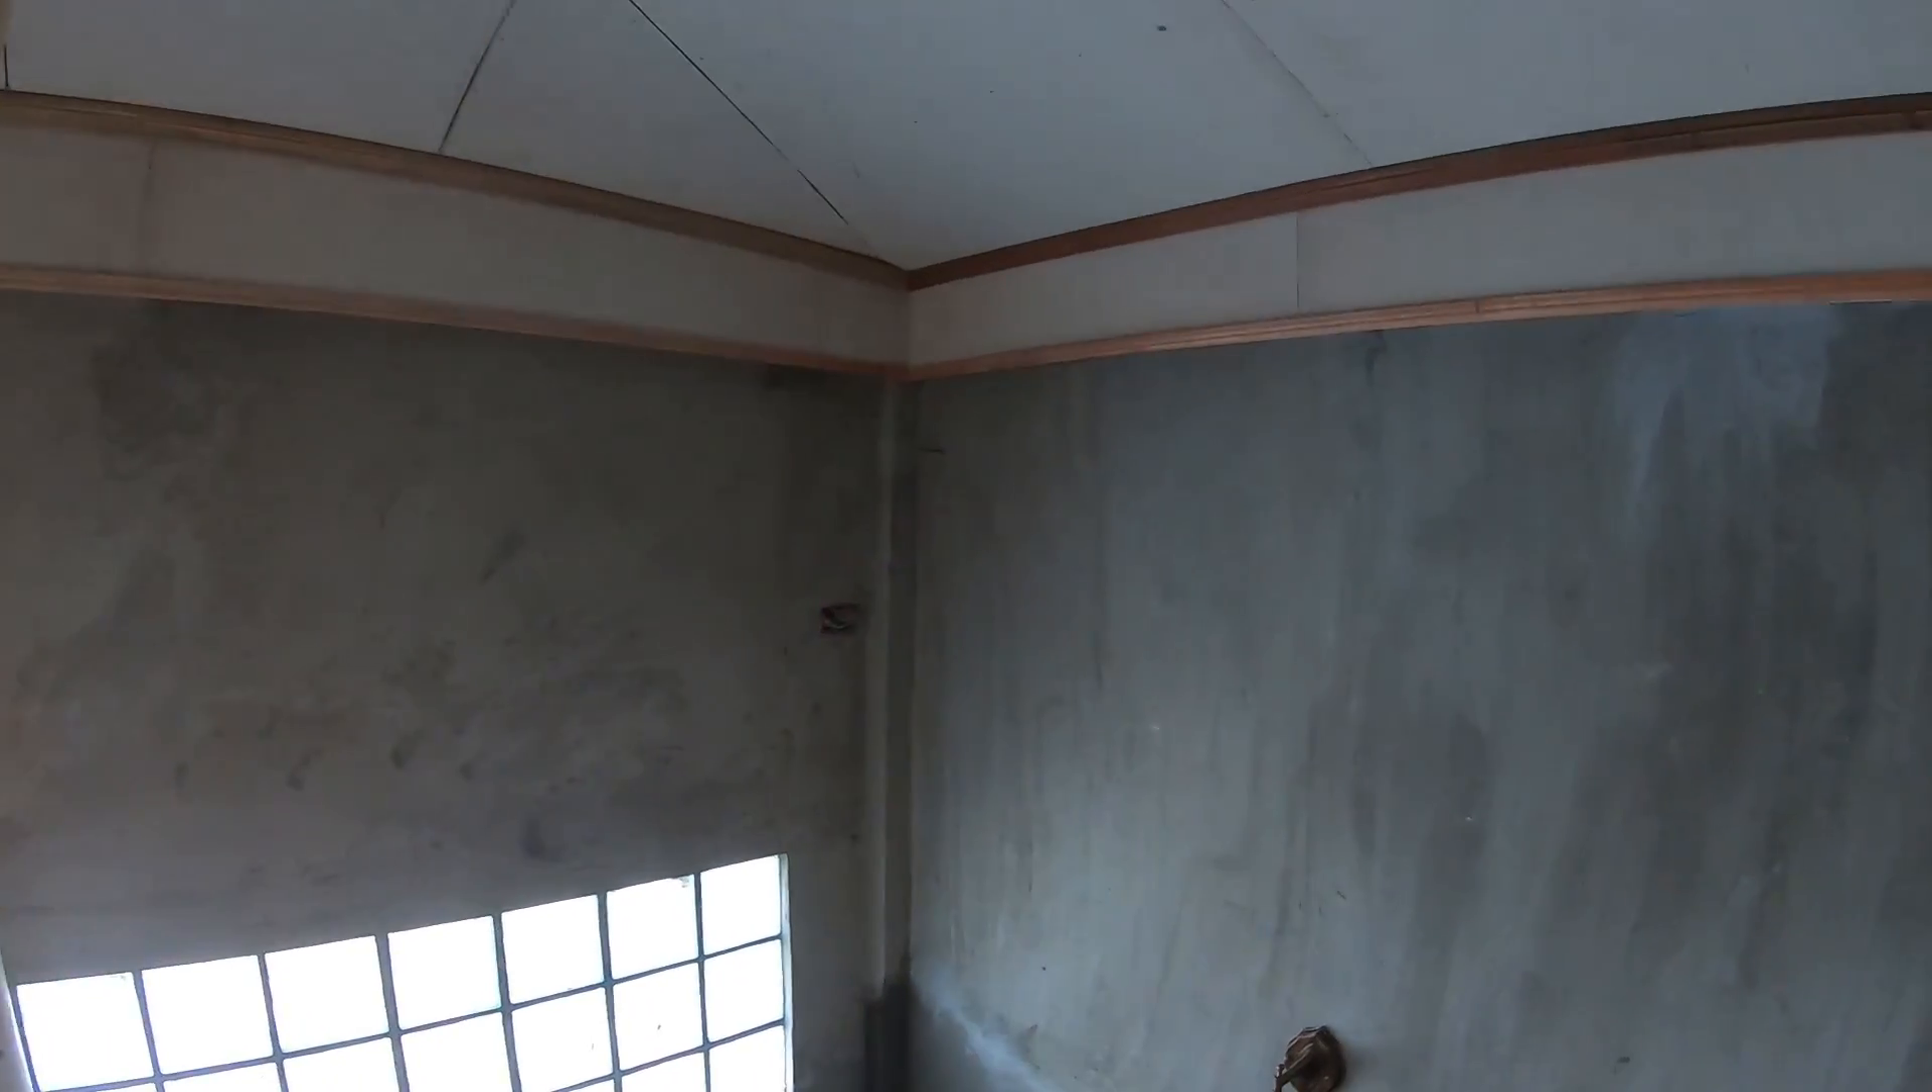Eddie finished up that last bit of molding up here so we're now we're done with all the molding on the Kissimmee.